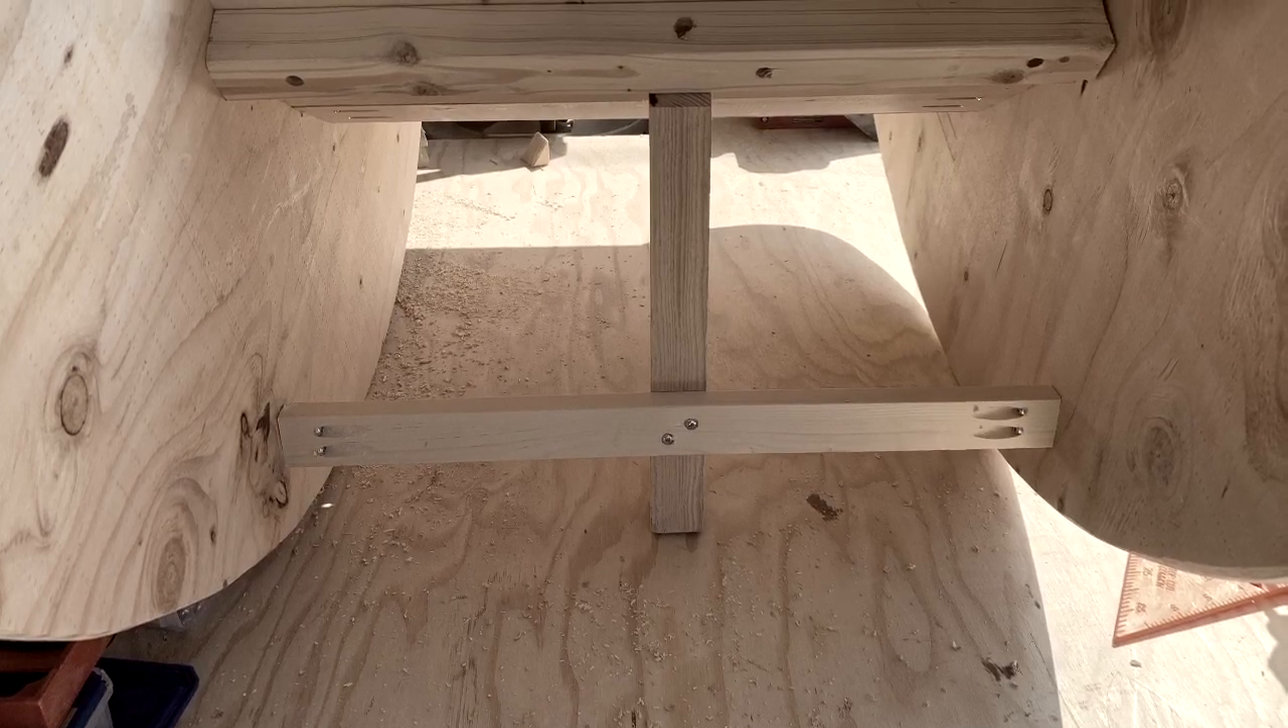And once that's screwed together, you can kind of see here that I went ahead and put a 1x2 to also give a little bit of extra support at the bottom there.